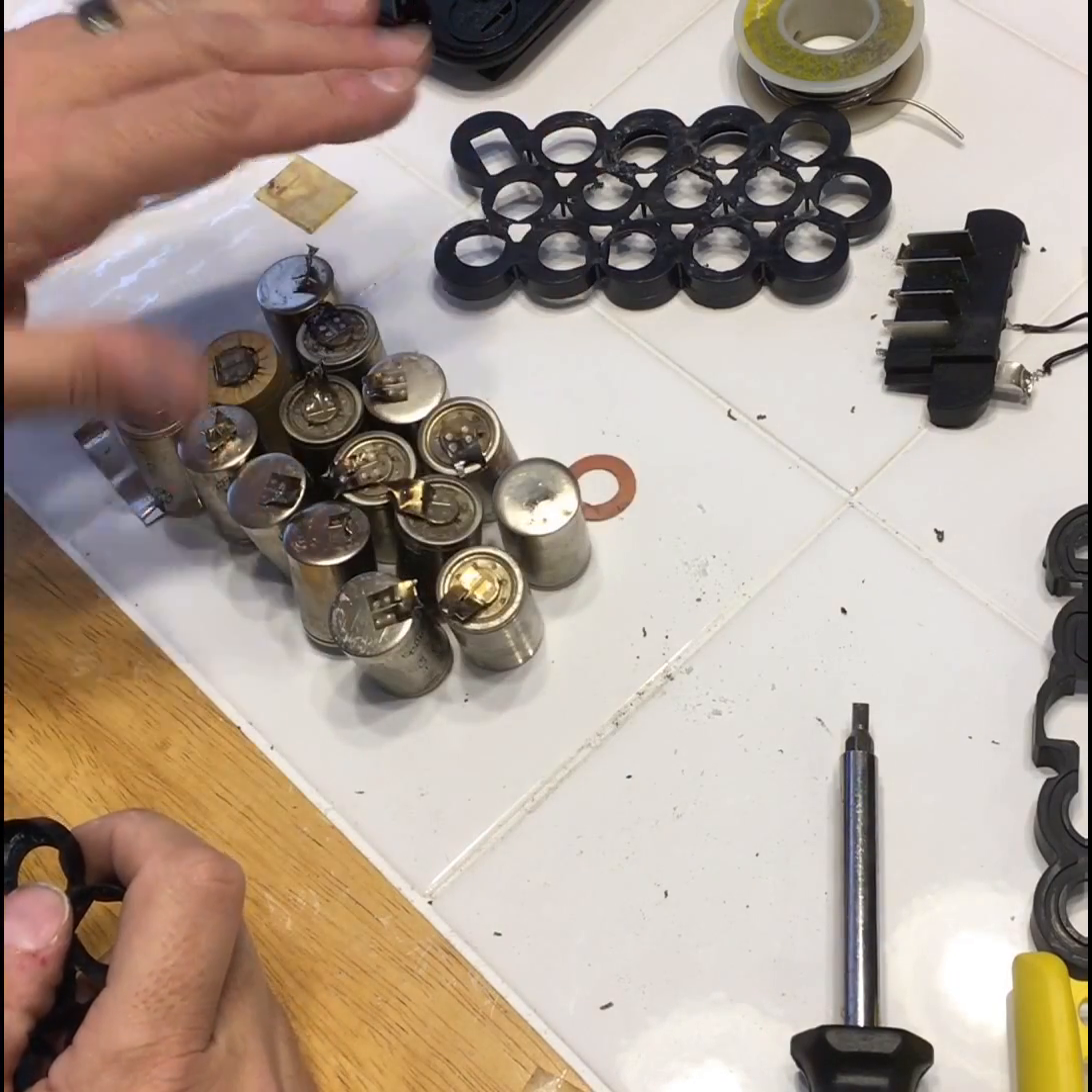As you can see I have the cover off so we have all of our individual batteries here and I've tried to line them up to where each one is sort of facing the one that it was cut from.